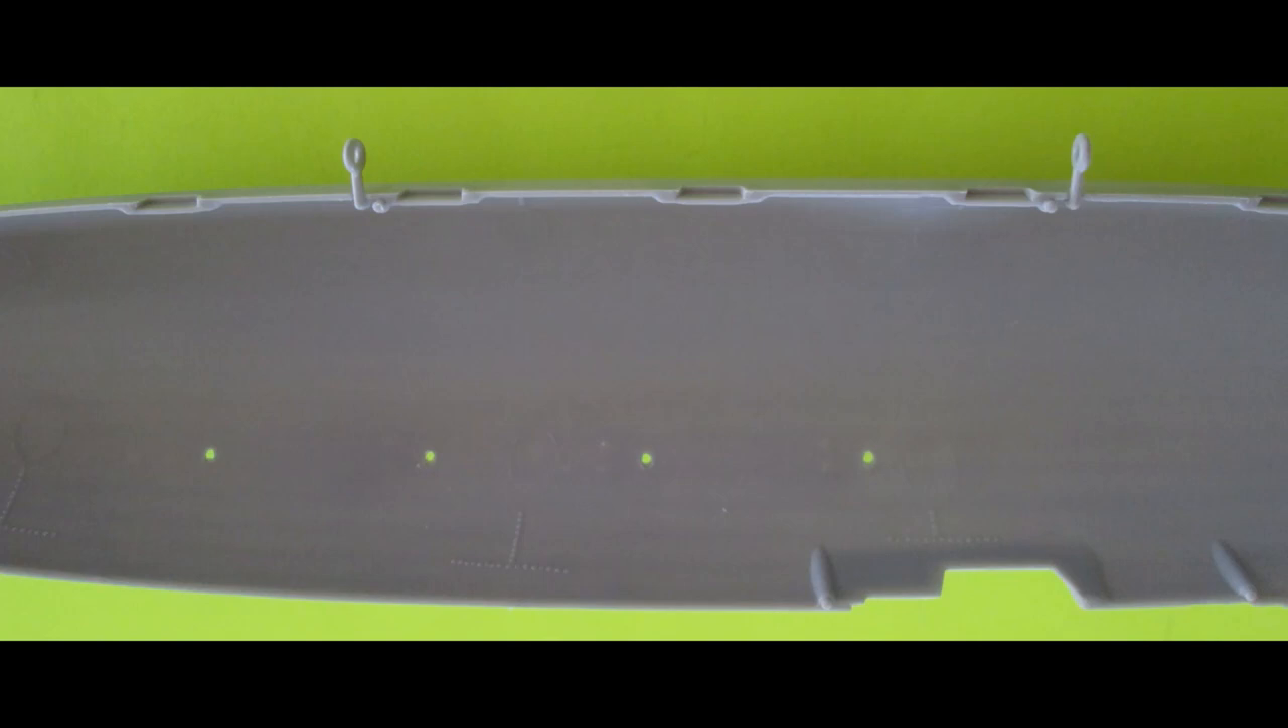I also elected to use the option of the two hanging hooks that go into the fuselage halves and as you can see they're placed here in the little niches and not into a post hole or anything like that.